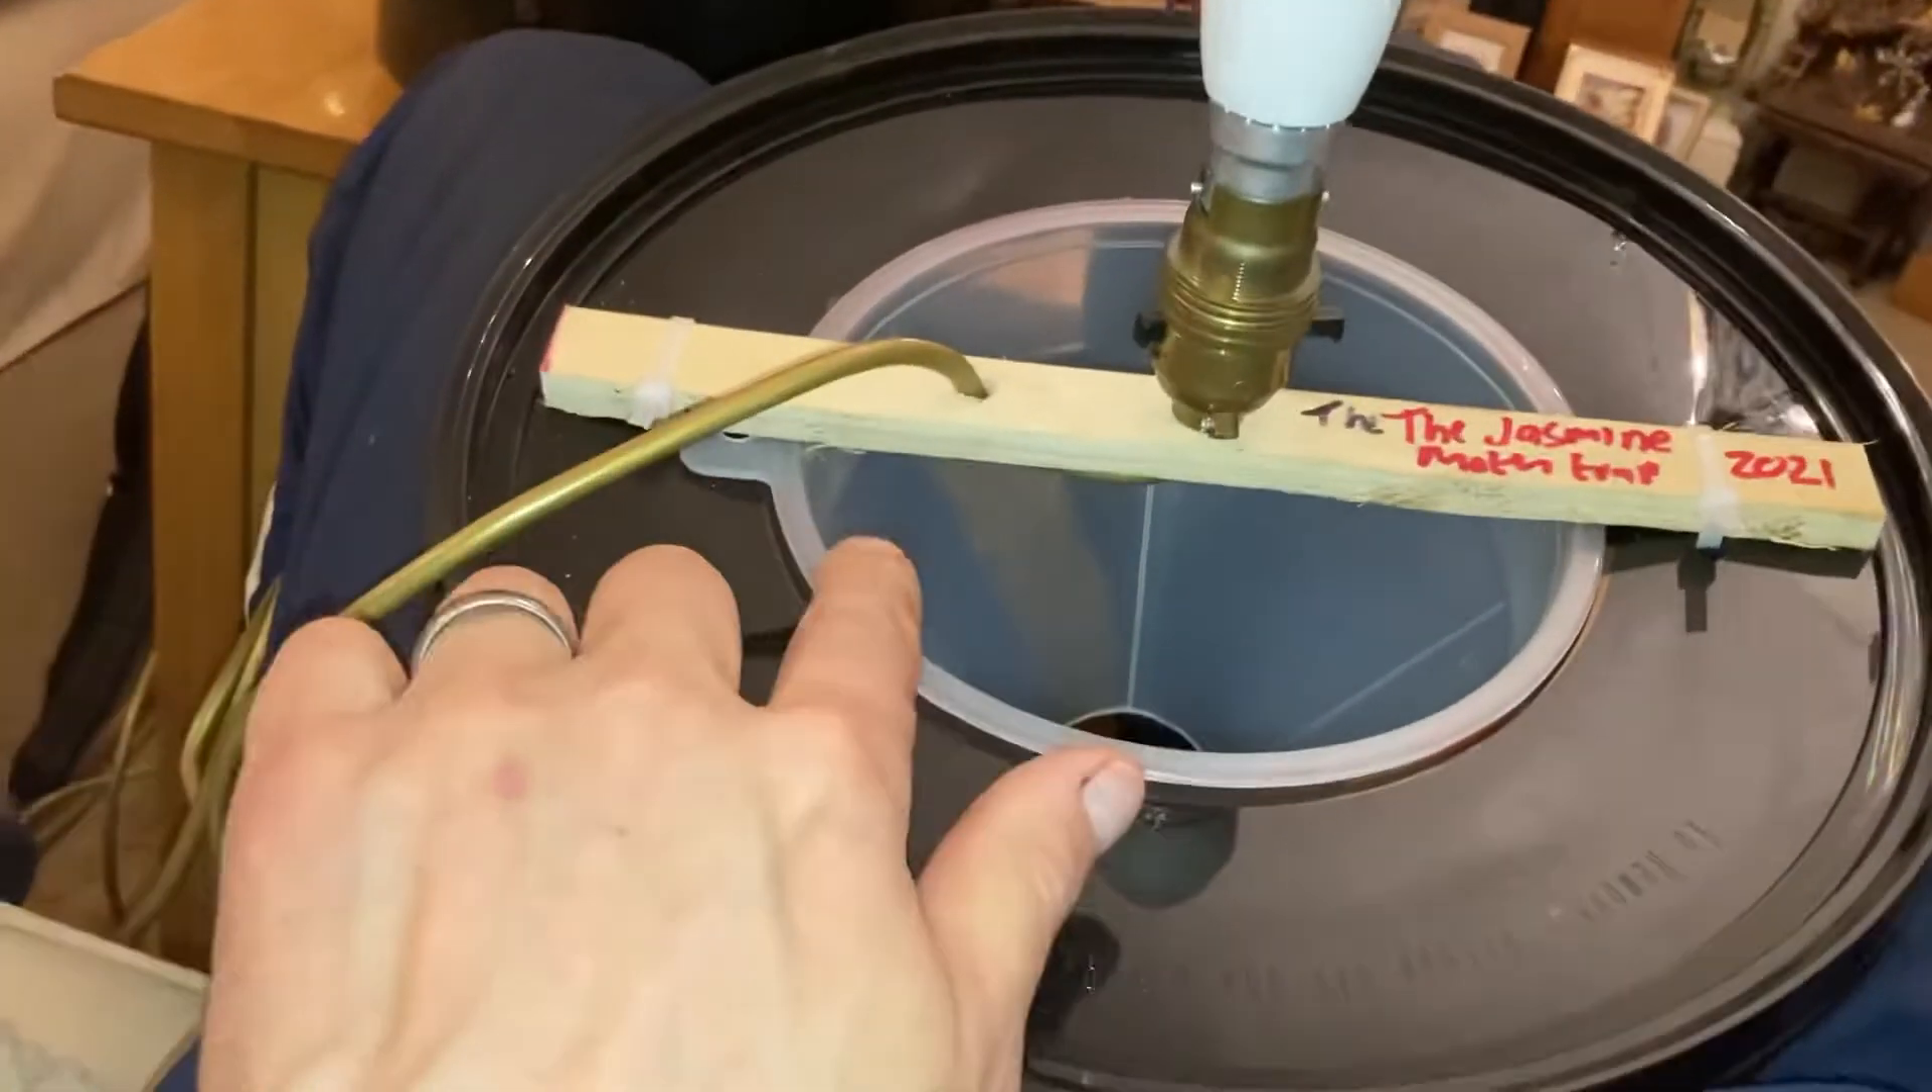I cut a hole in the bucket lid obviously where the funnel fits. See just the rest of the funnel fits in there nicely.